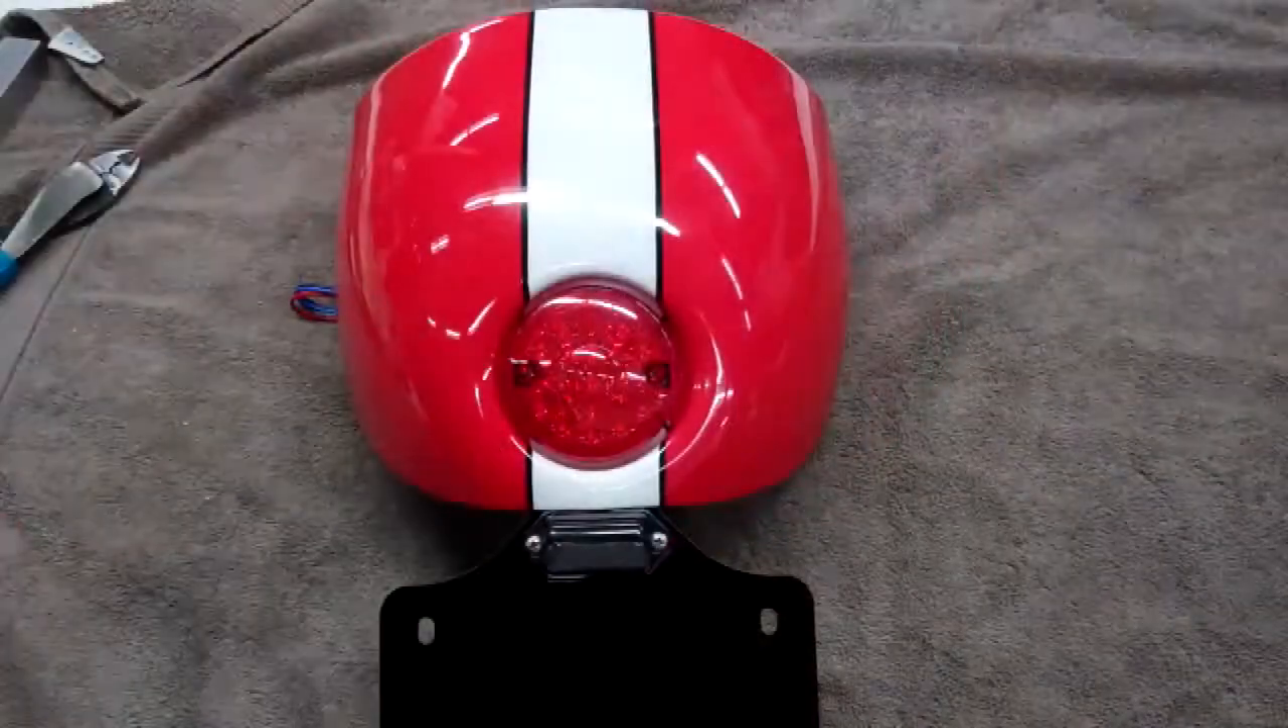Okay, I've mounted everything. I've mounted the tail light, the license plate mount.